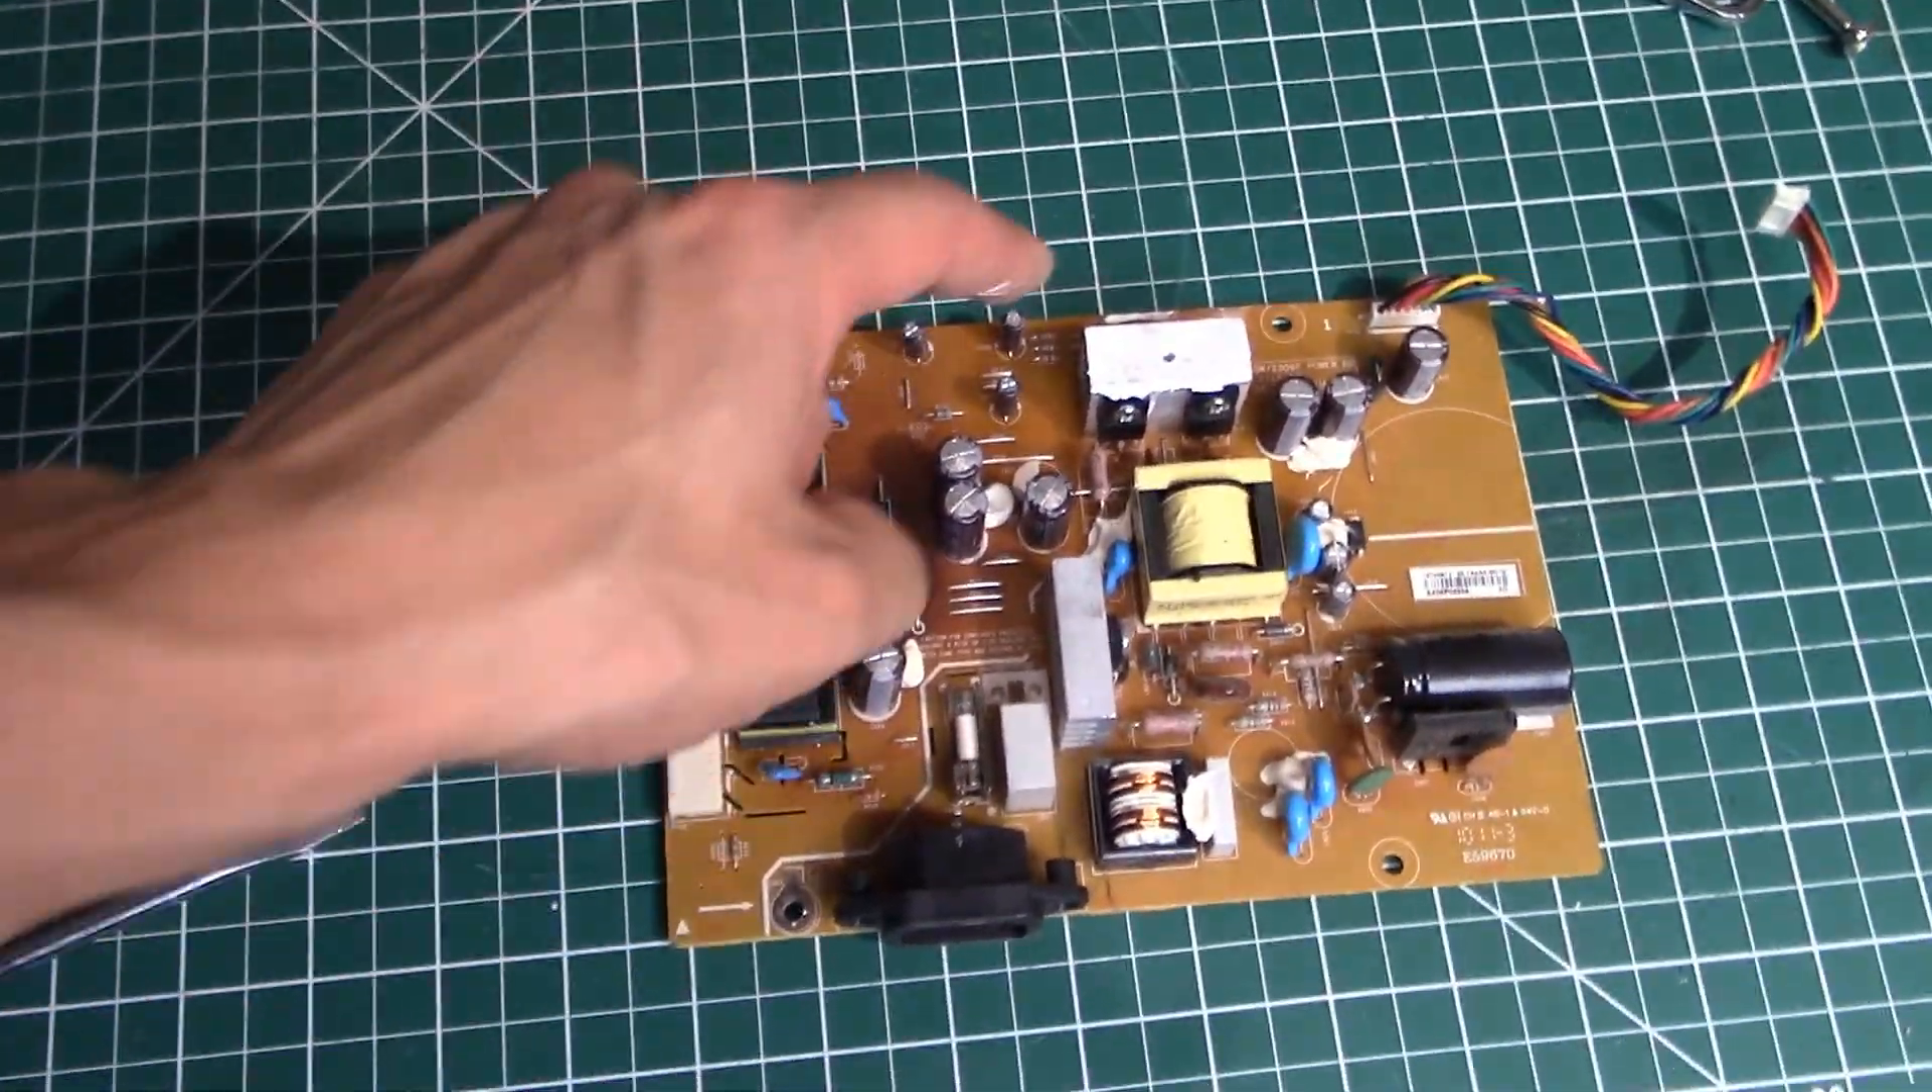I've got that main PCB off.